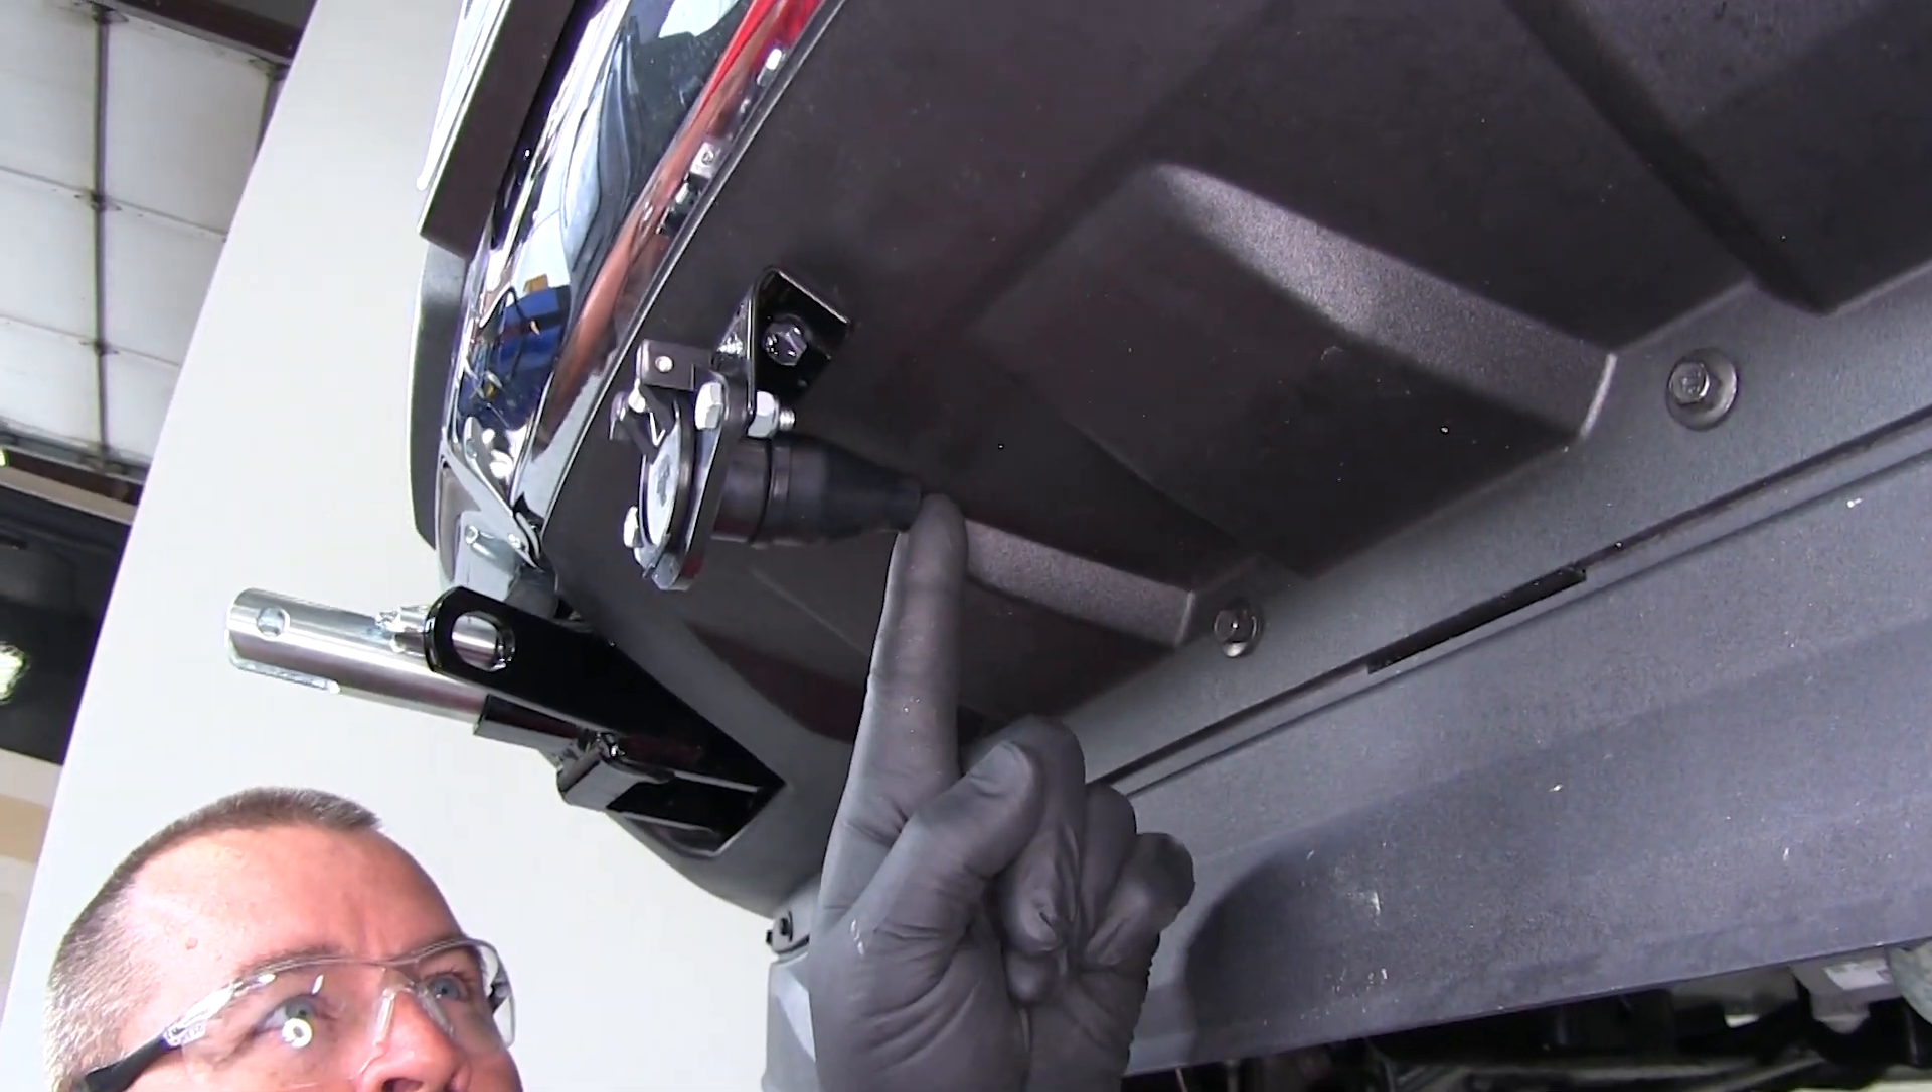So if you see, I put on my six pole plug. I have my boot on.